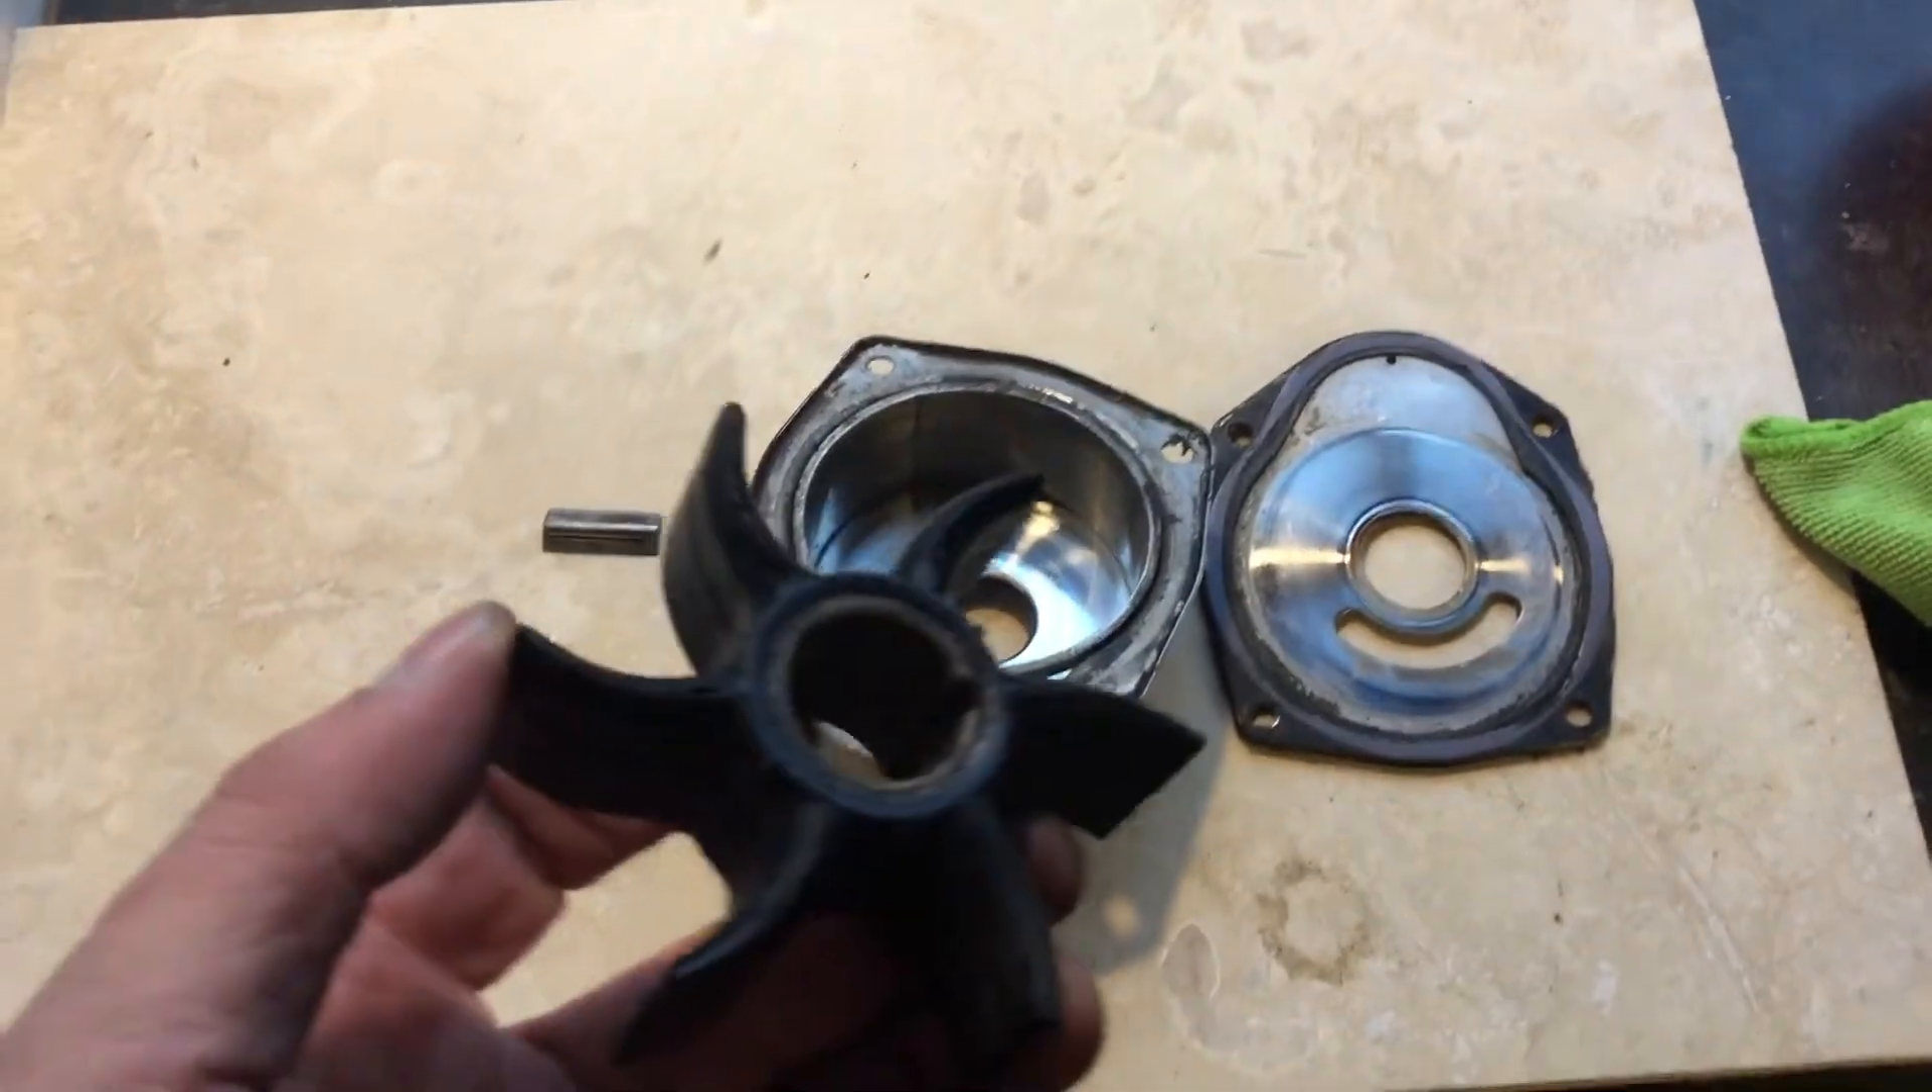This is the impeller removed from the housing and together with the backing plate.